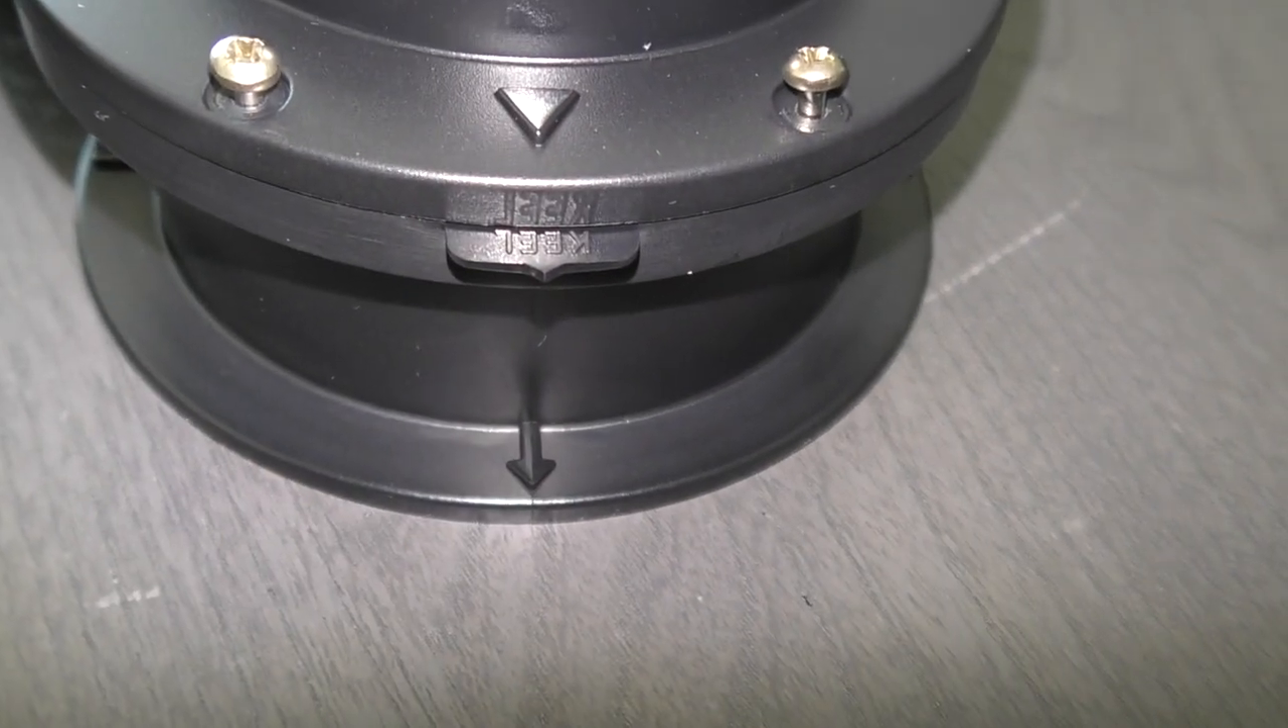Then notice the arrow on the transducer itself lines up with the arrow on the mount.